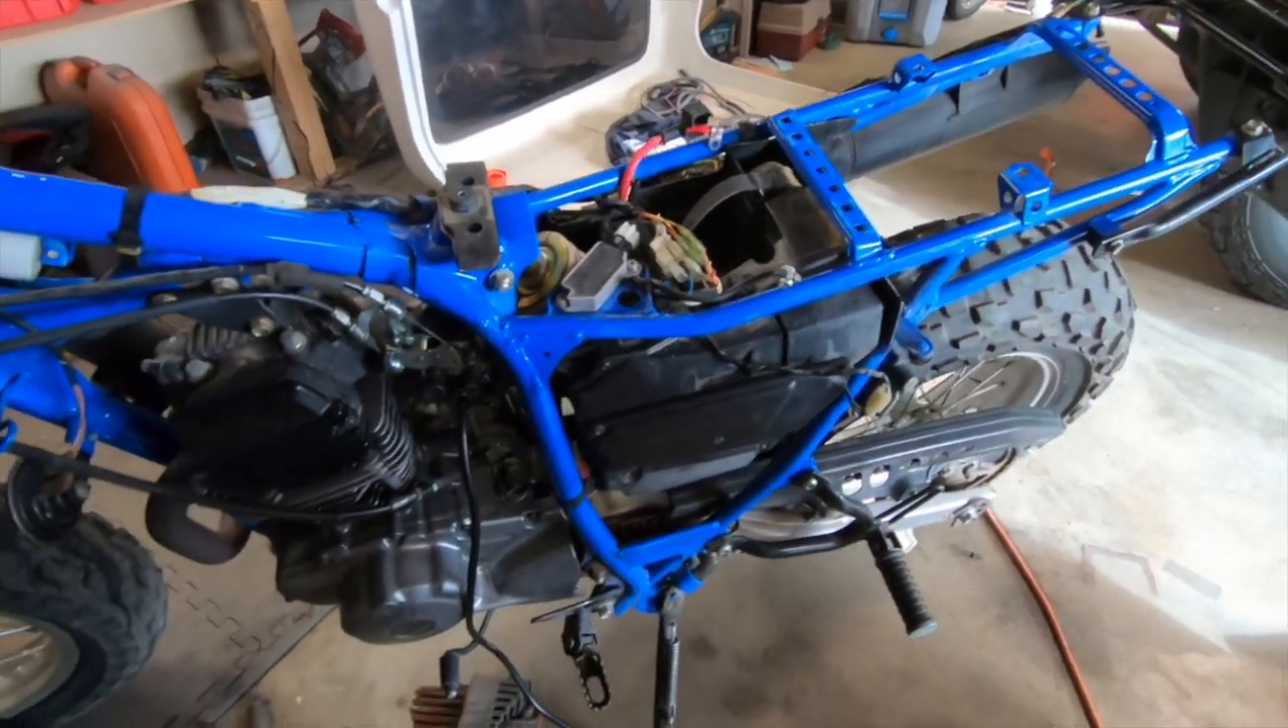I also need to put the tank on. But I'm kind of waiting on fuel line.